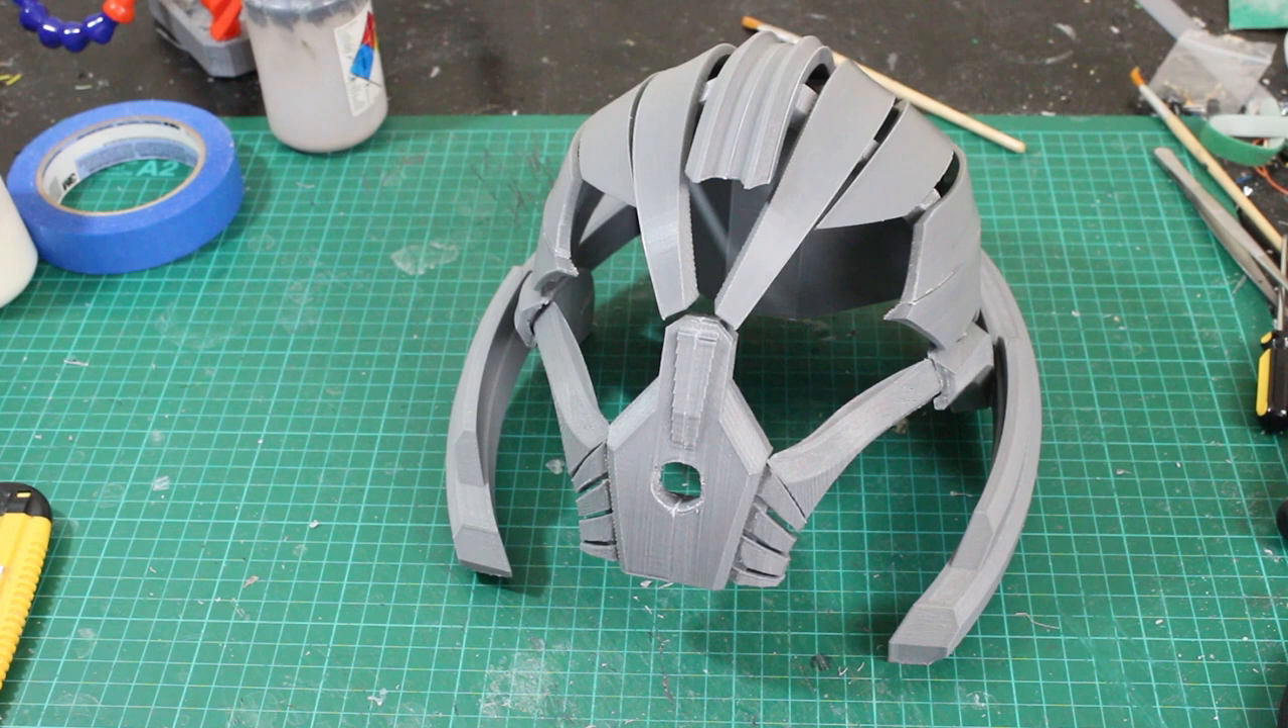Right, so here are most of the head panels on, so we've got most of it, there's still the back of the head to do, and we need to fit the eyebrows in.